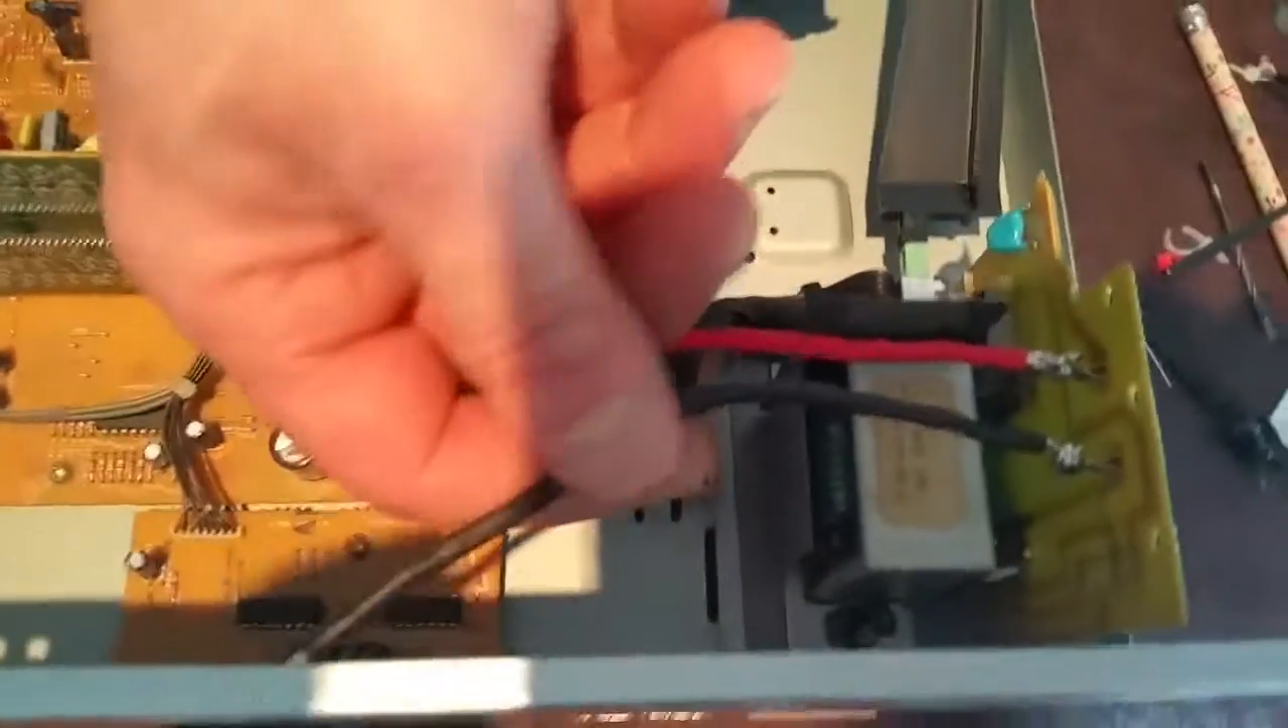Wires now soldered on.